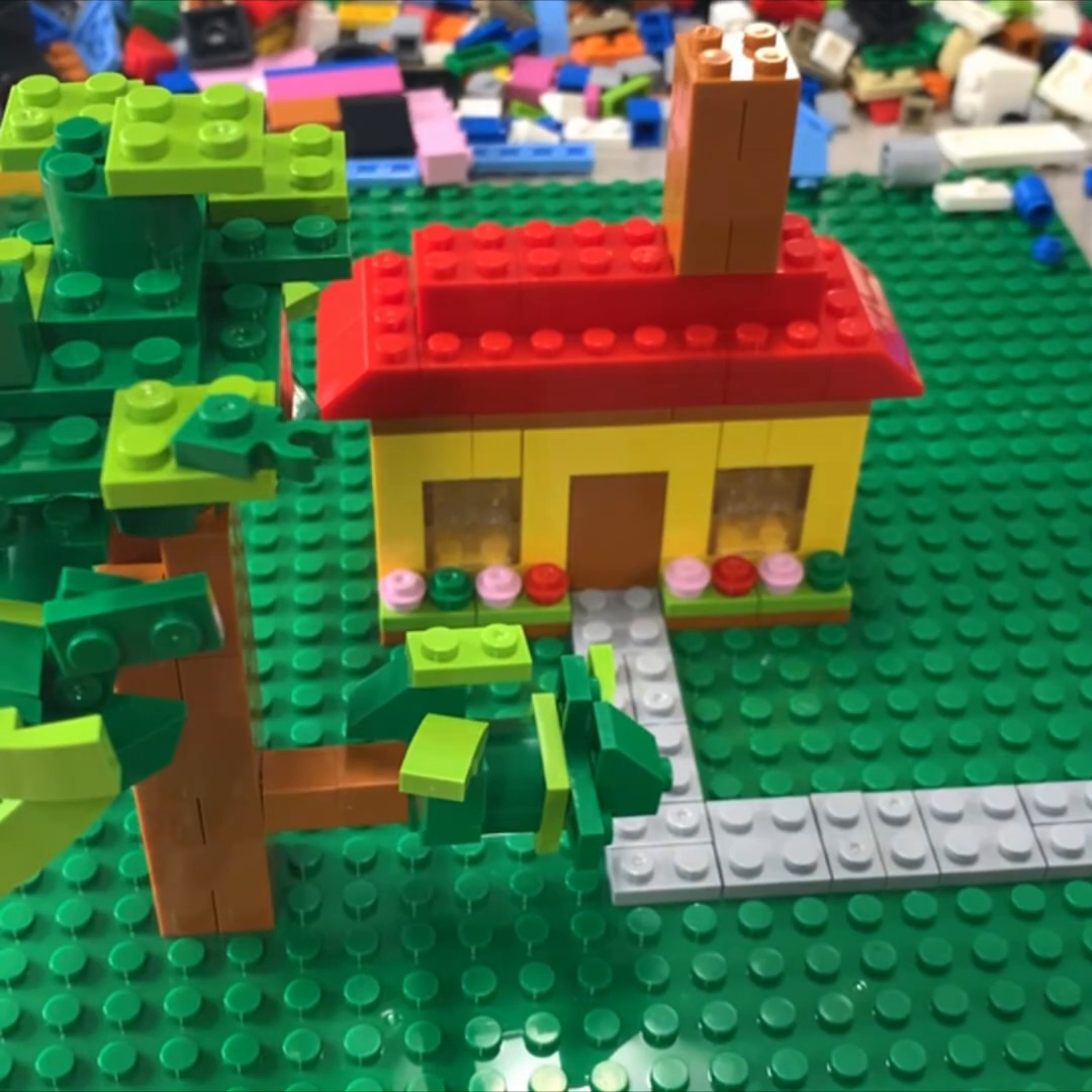You have yourself a little yellow house with a red roof and a chimney, a tree, pavement, and a flower bed.